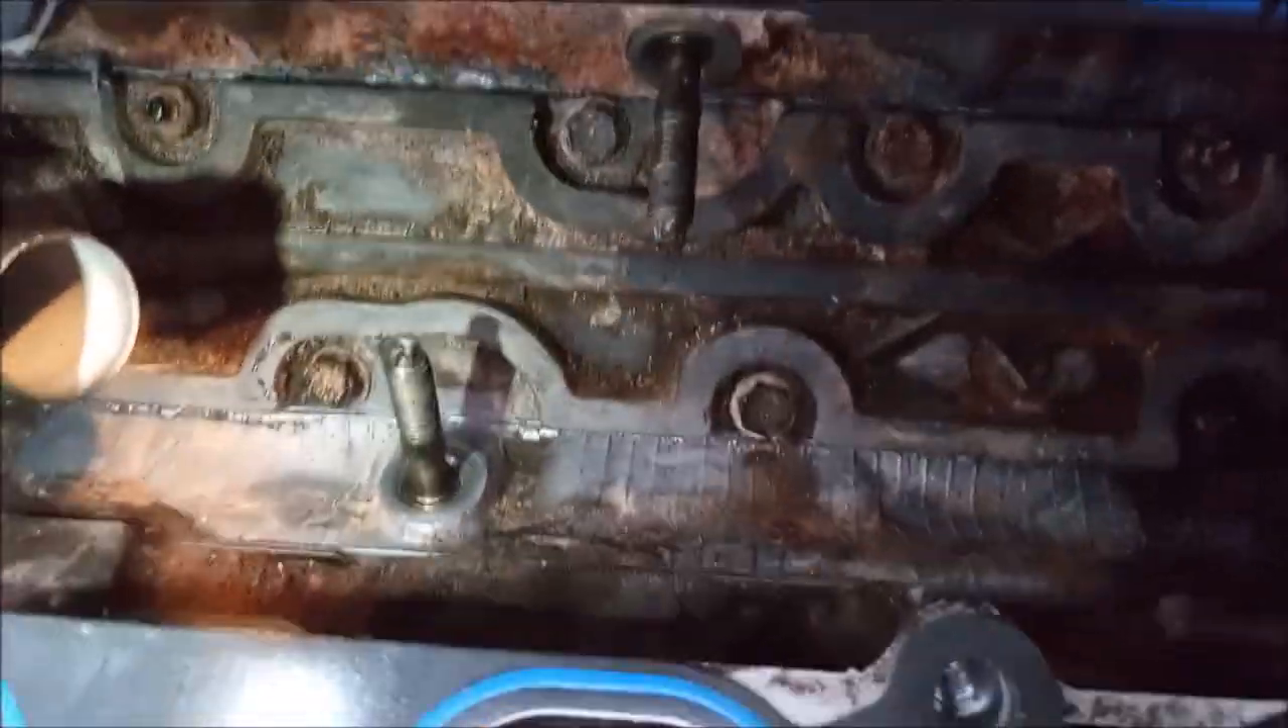I've also screwed in the studs for the flat response donut knock sensors that this engine has.